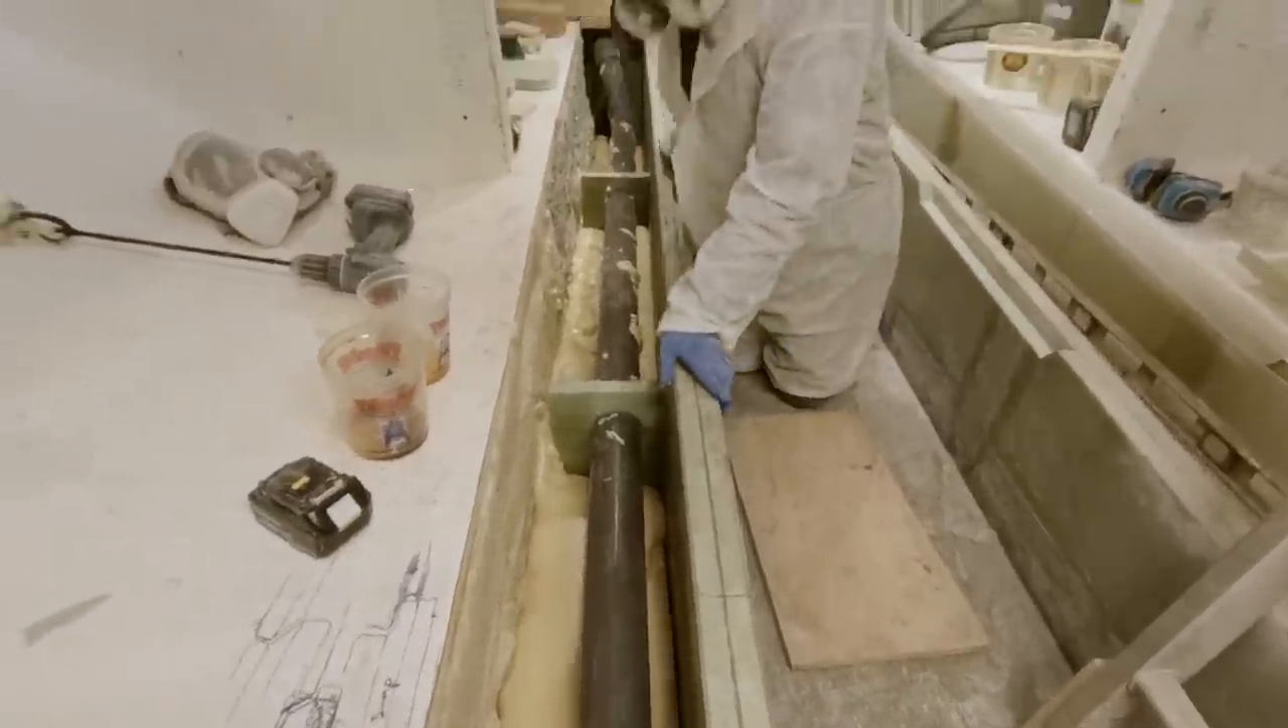Our pipe is in place.